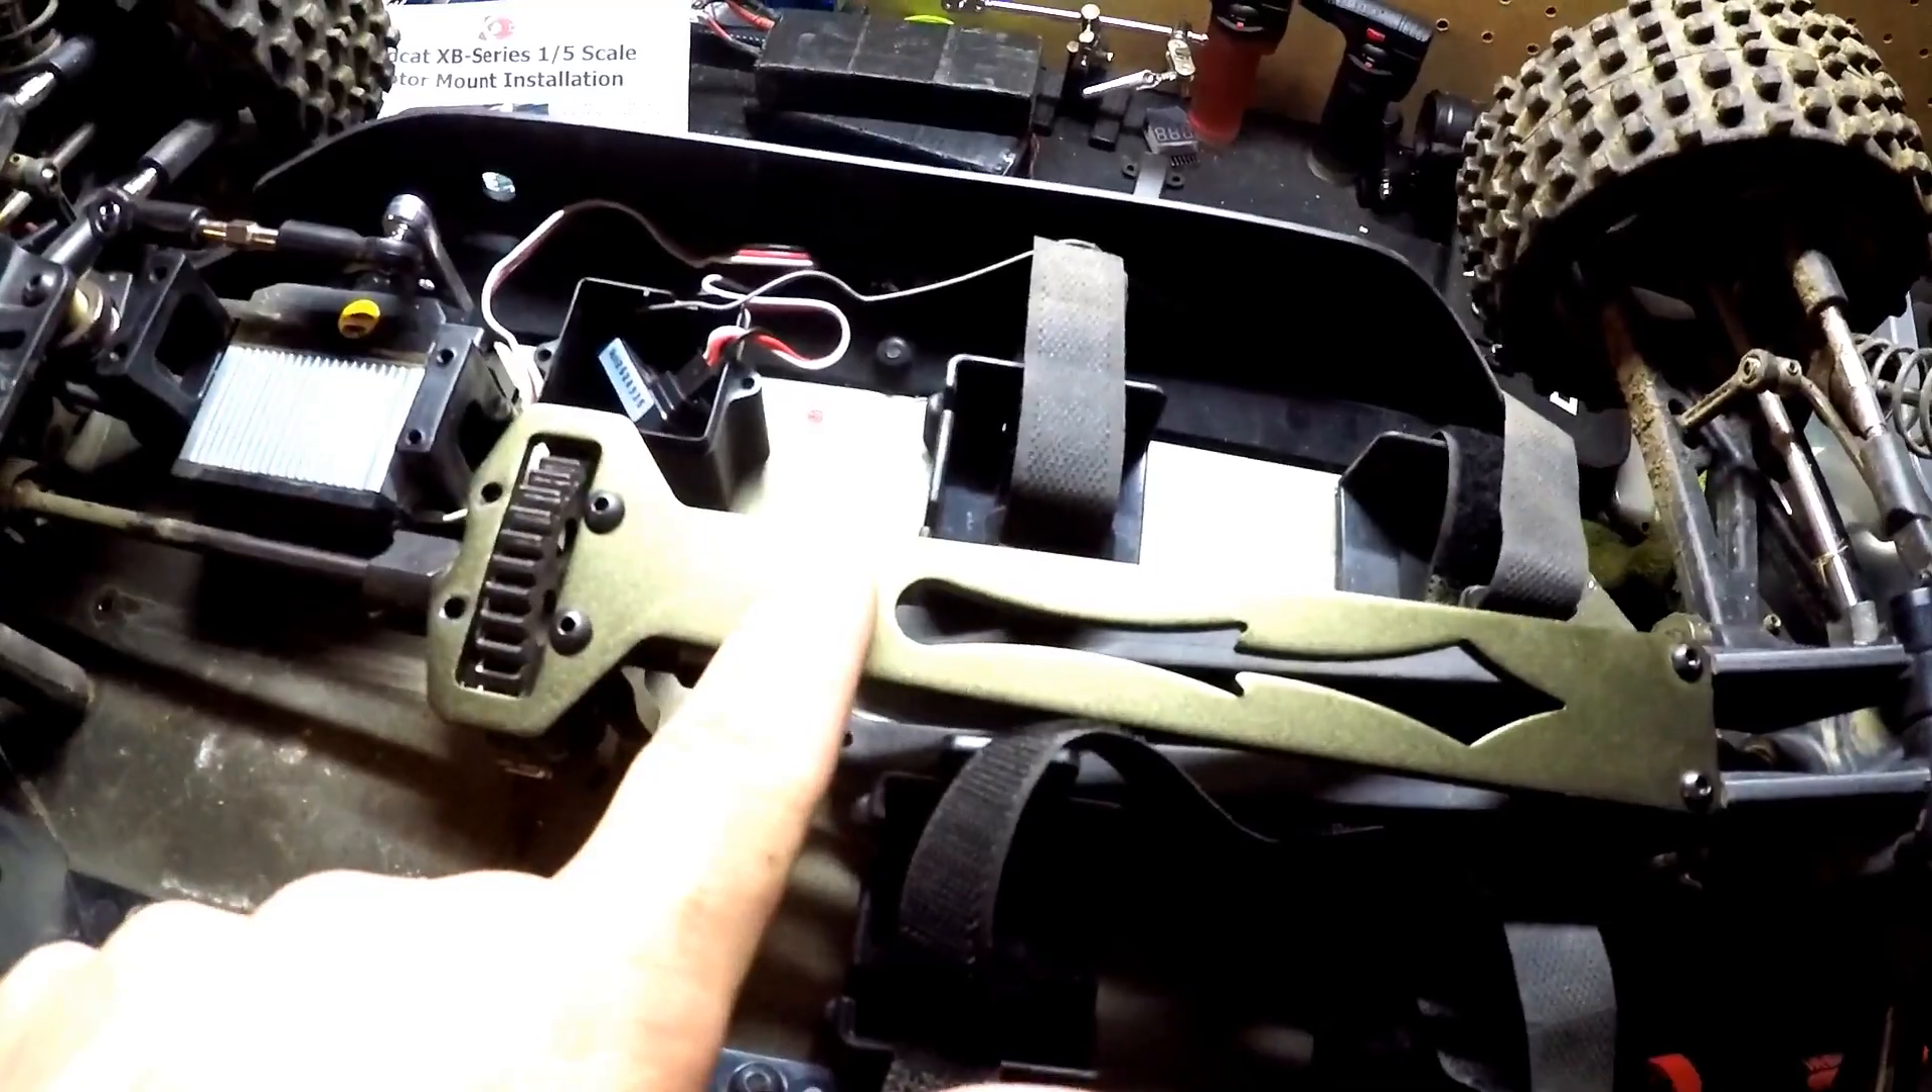All right everybody so I put this uh top chassis brace back in right here.